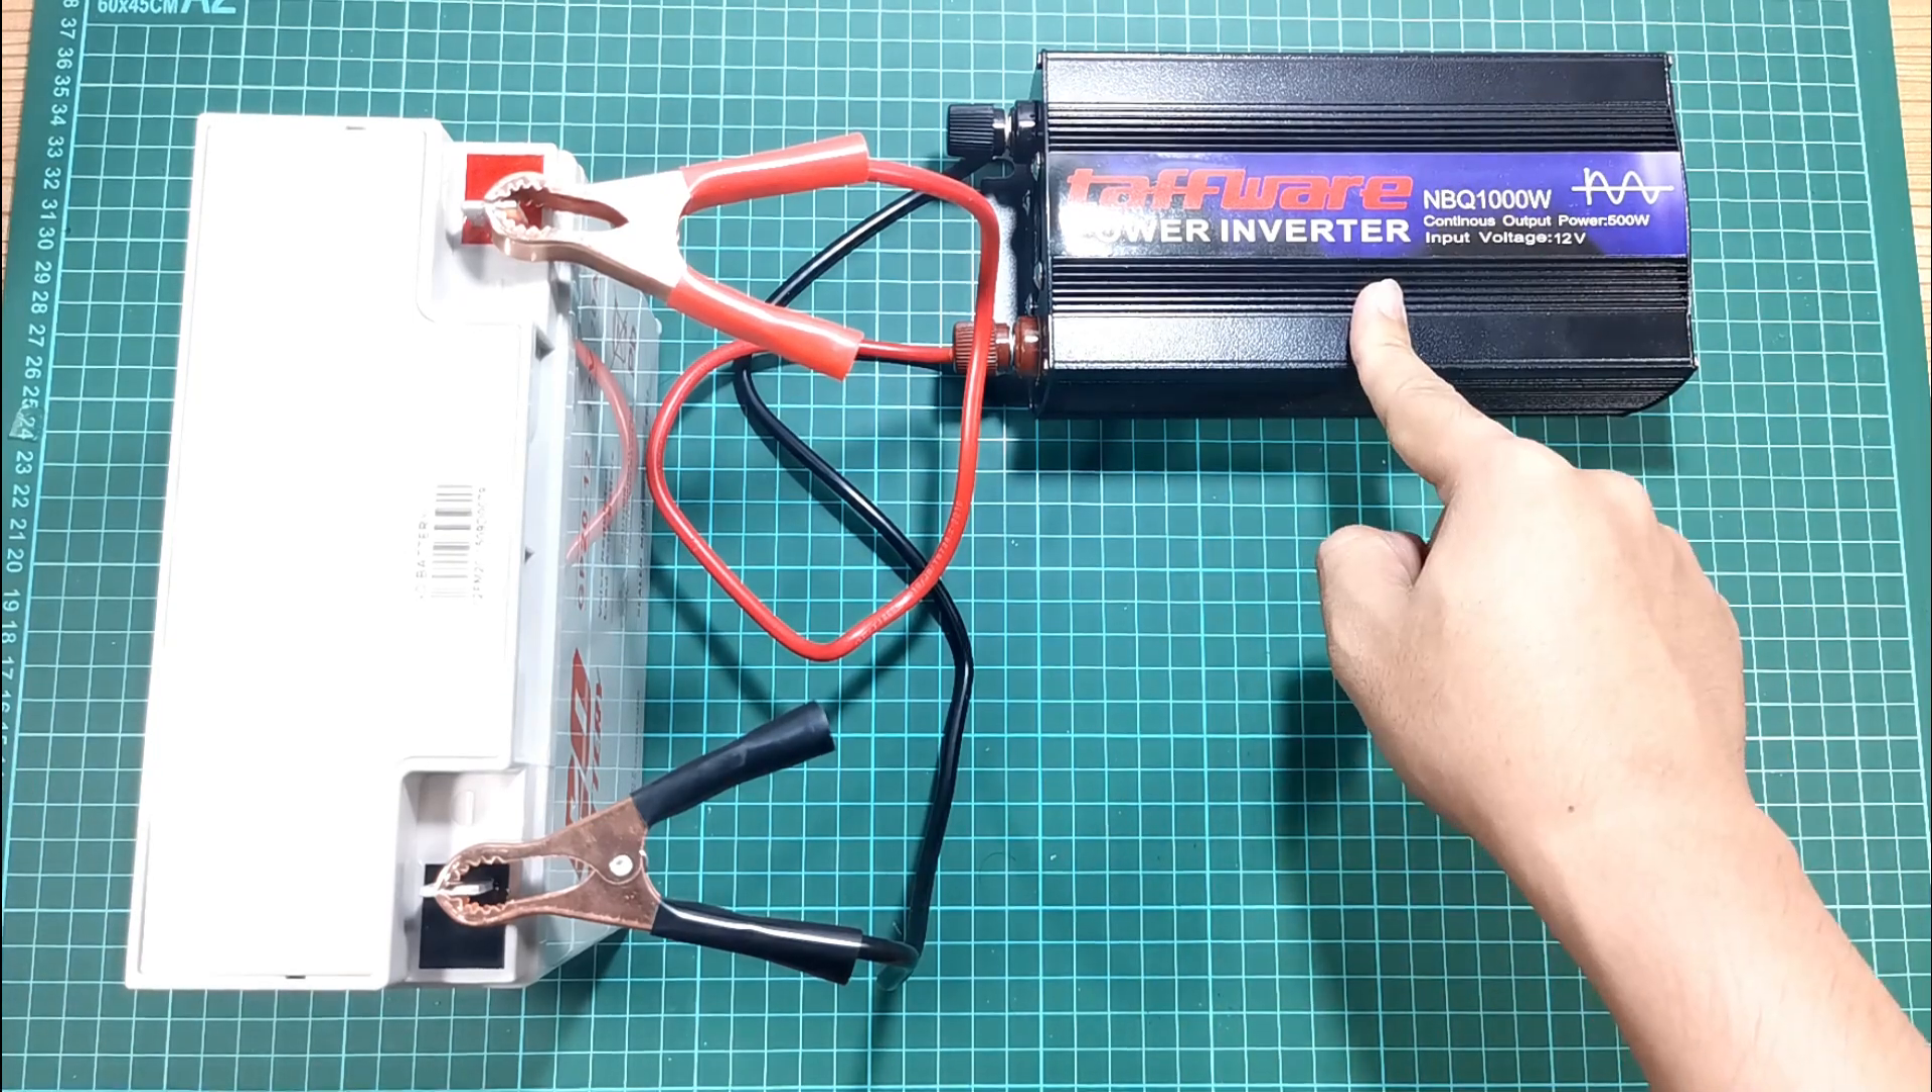Jadi teman-teman di inverter ini sudah terpasang dari aki.